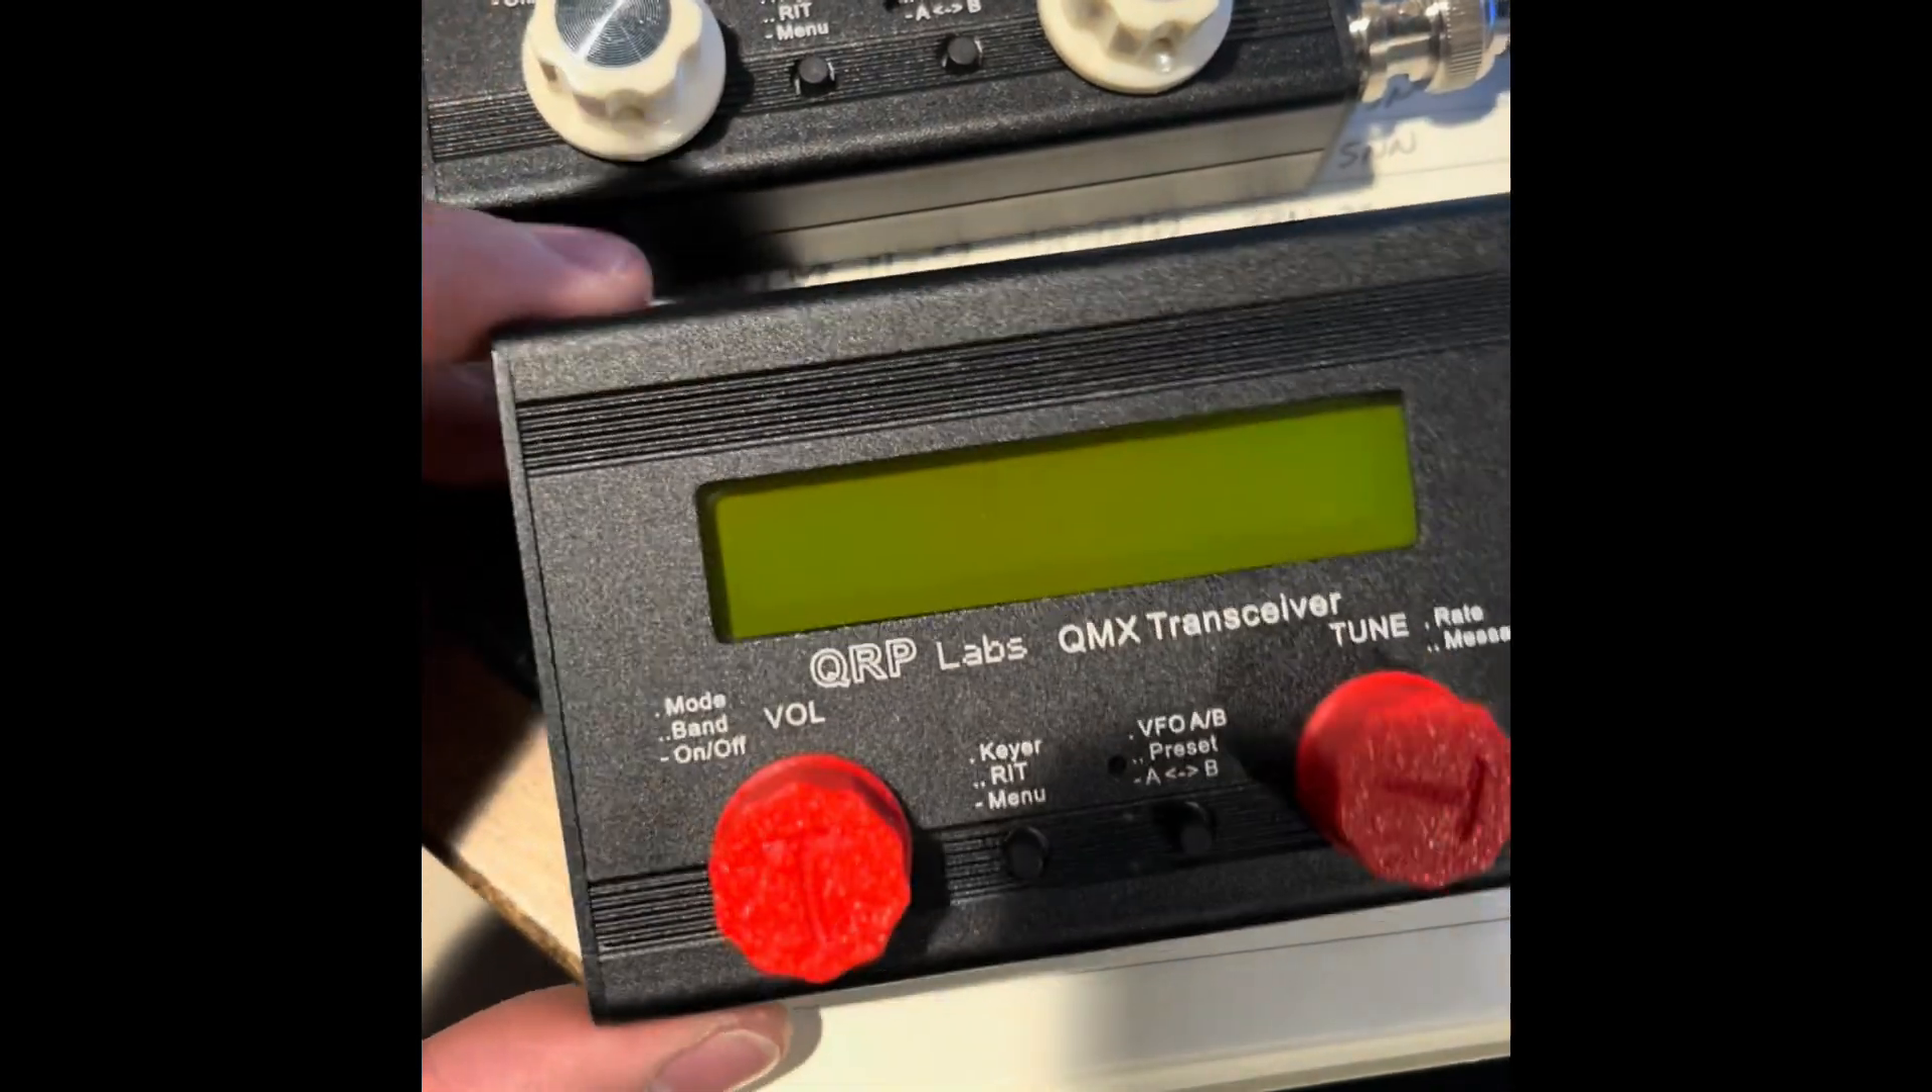Got the mid band QMX all assembled in the enclosure. I got some different color knobs.